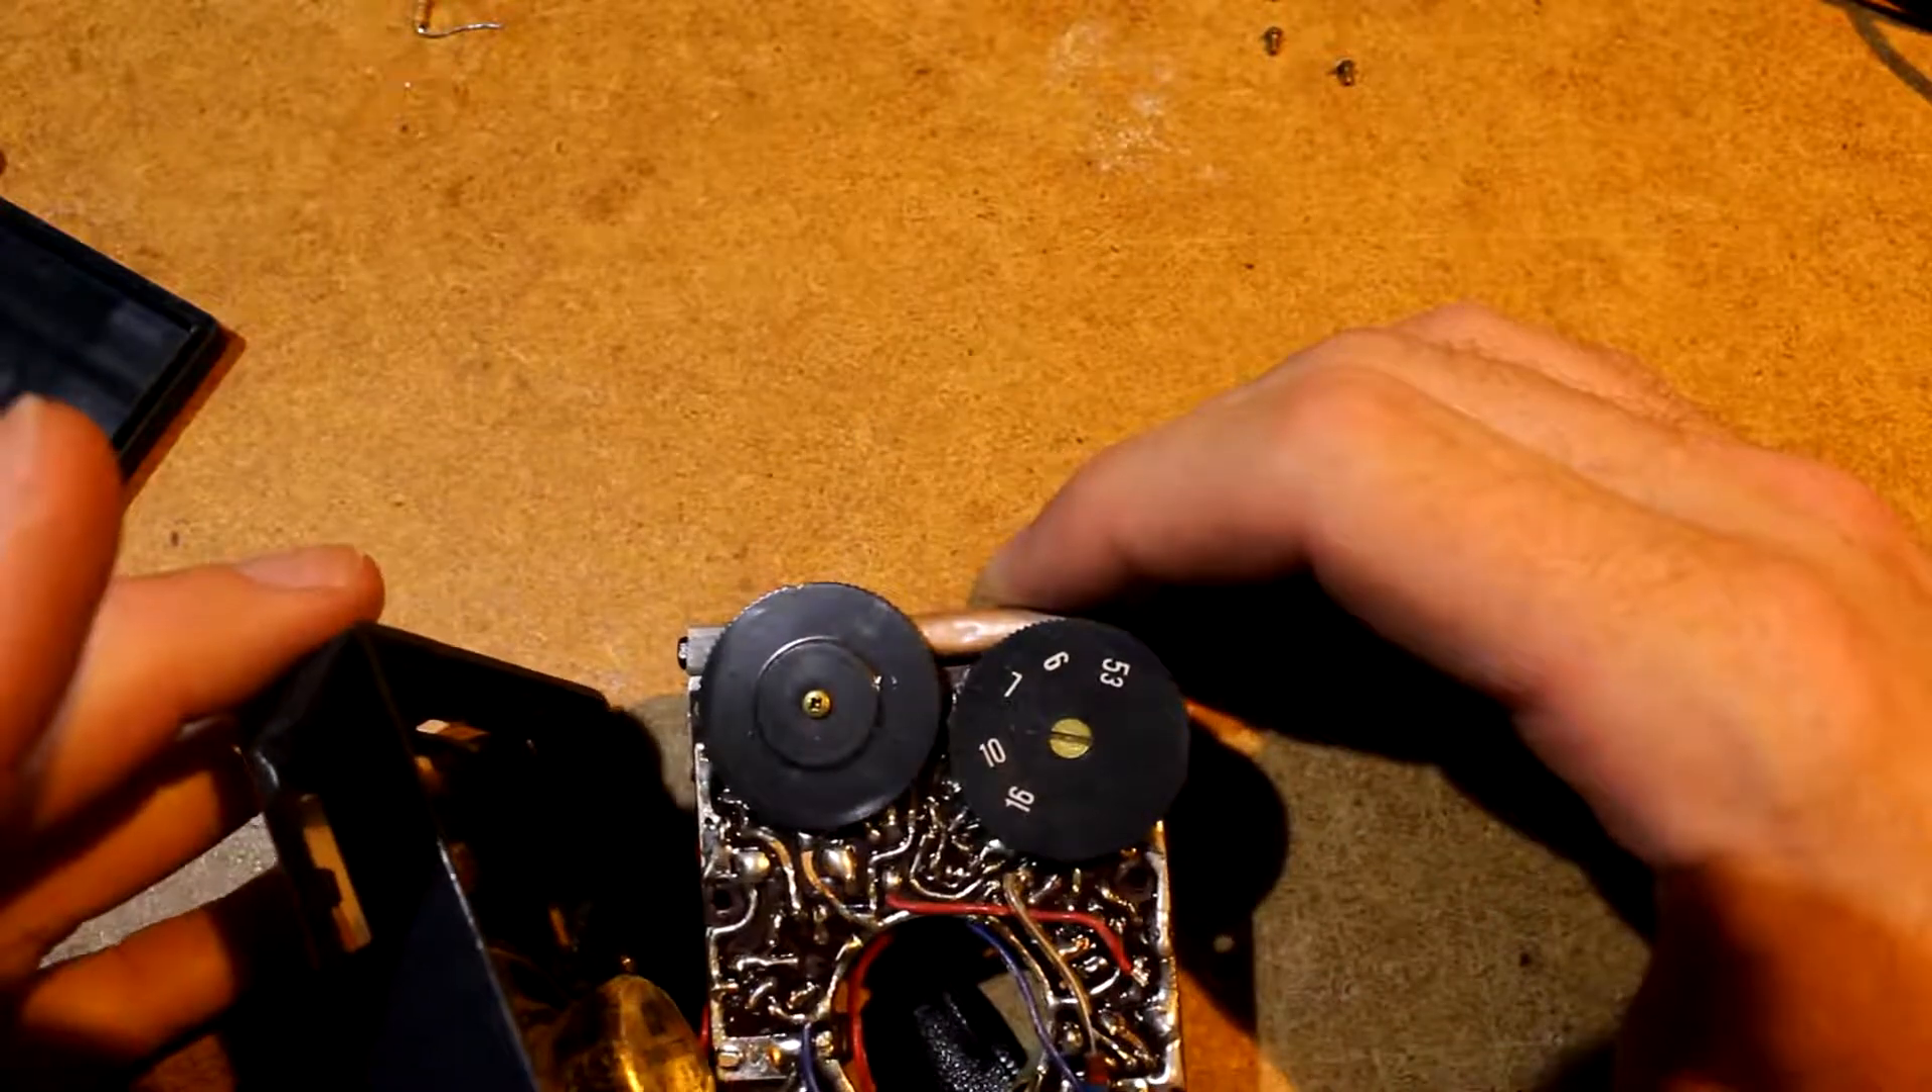There are metal threaded inserts in here that those screws go into so no problems whatsoever the board is out.